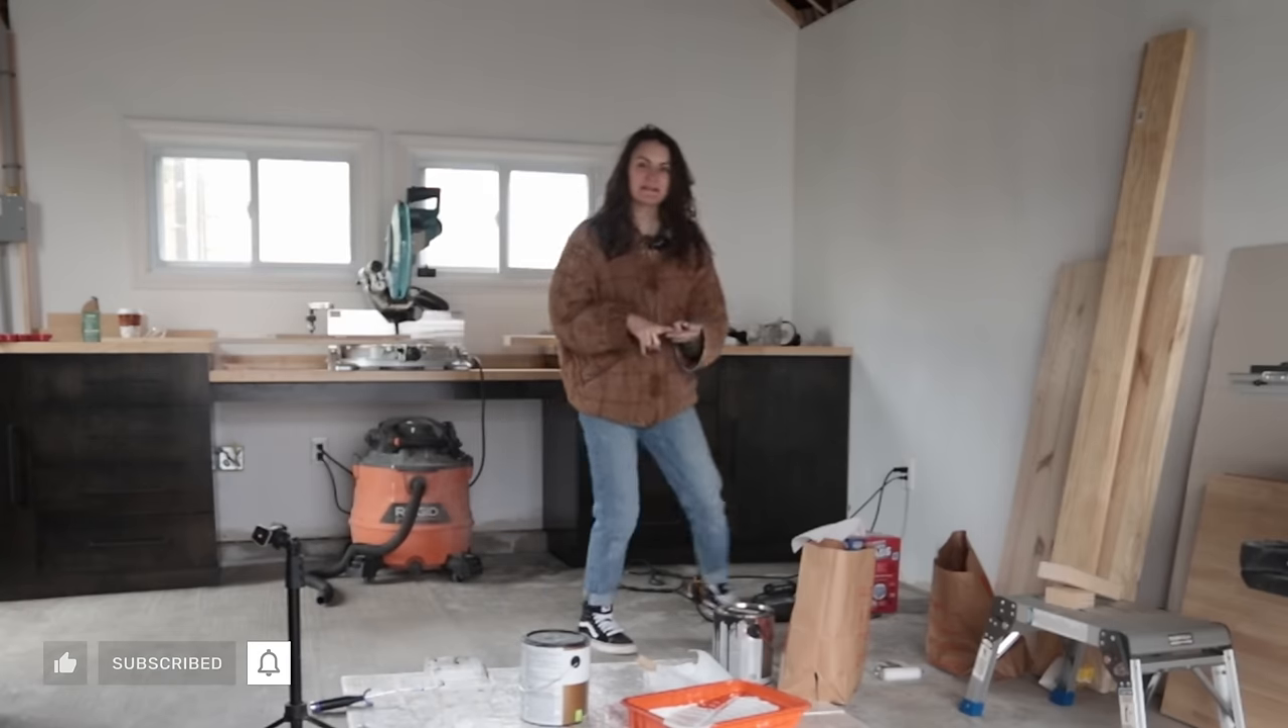I got the bases done. I got the cabinets installed.